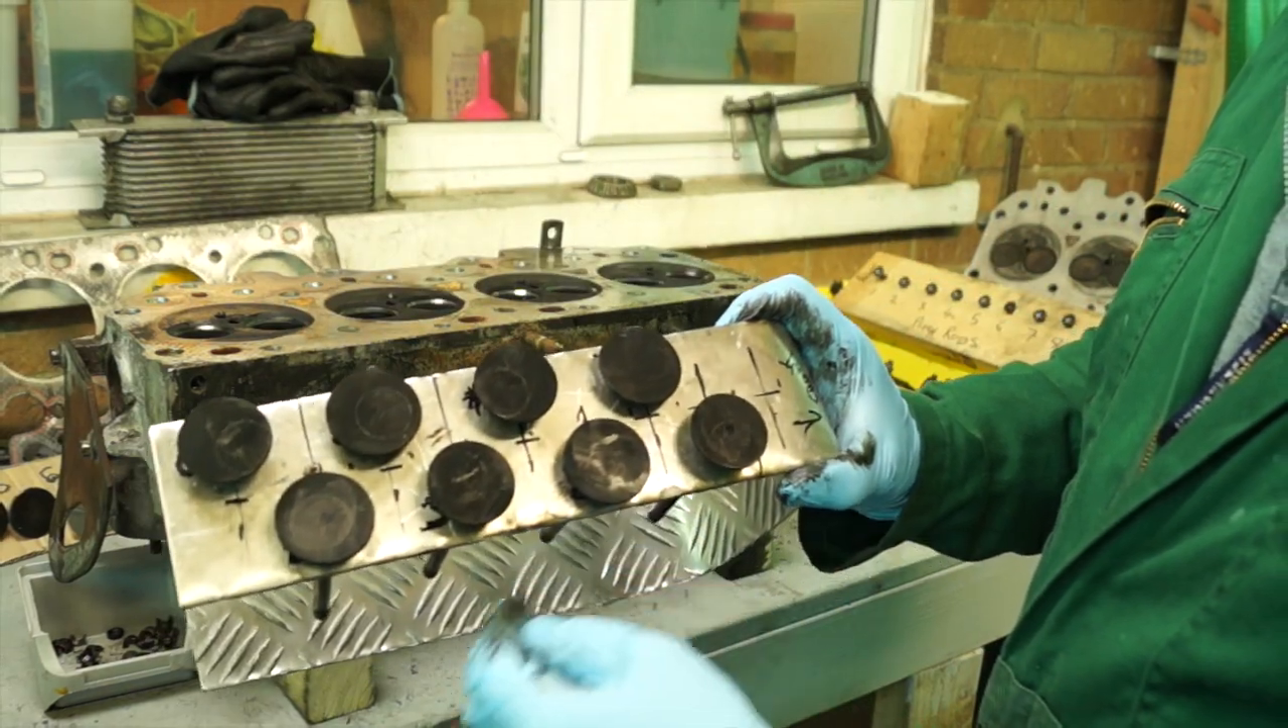So what we've done here we've removed the valves and we have them in order.